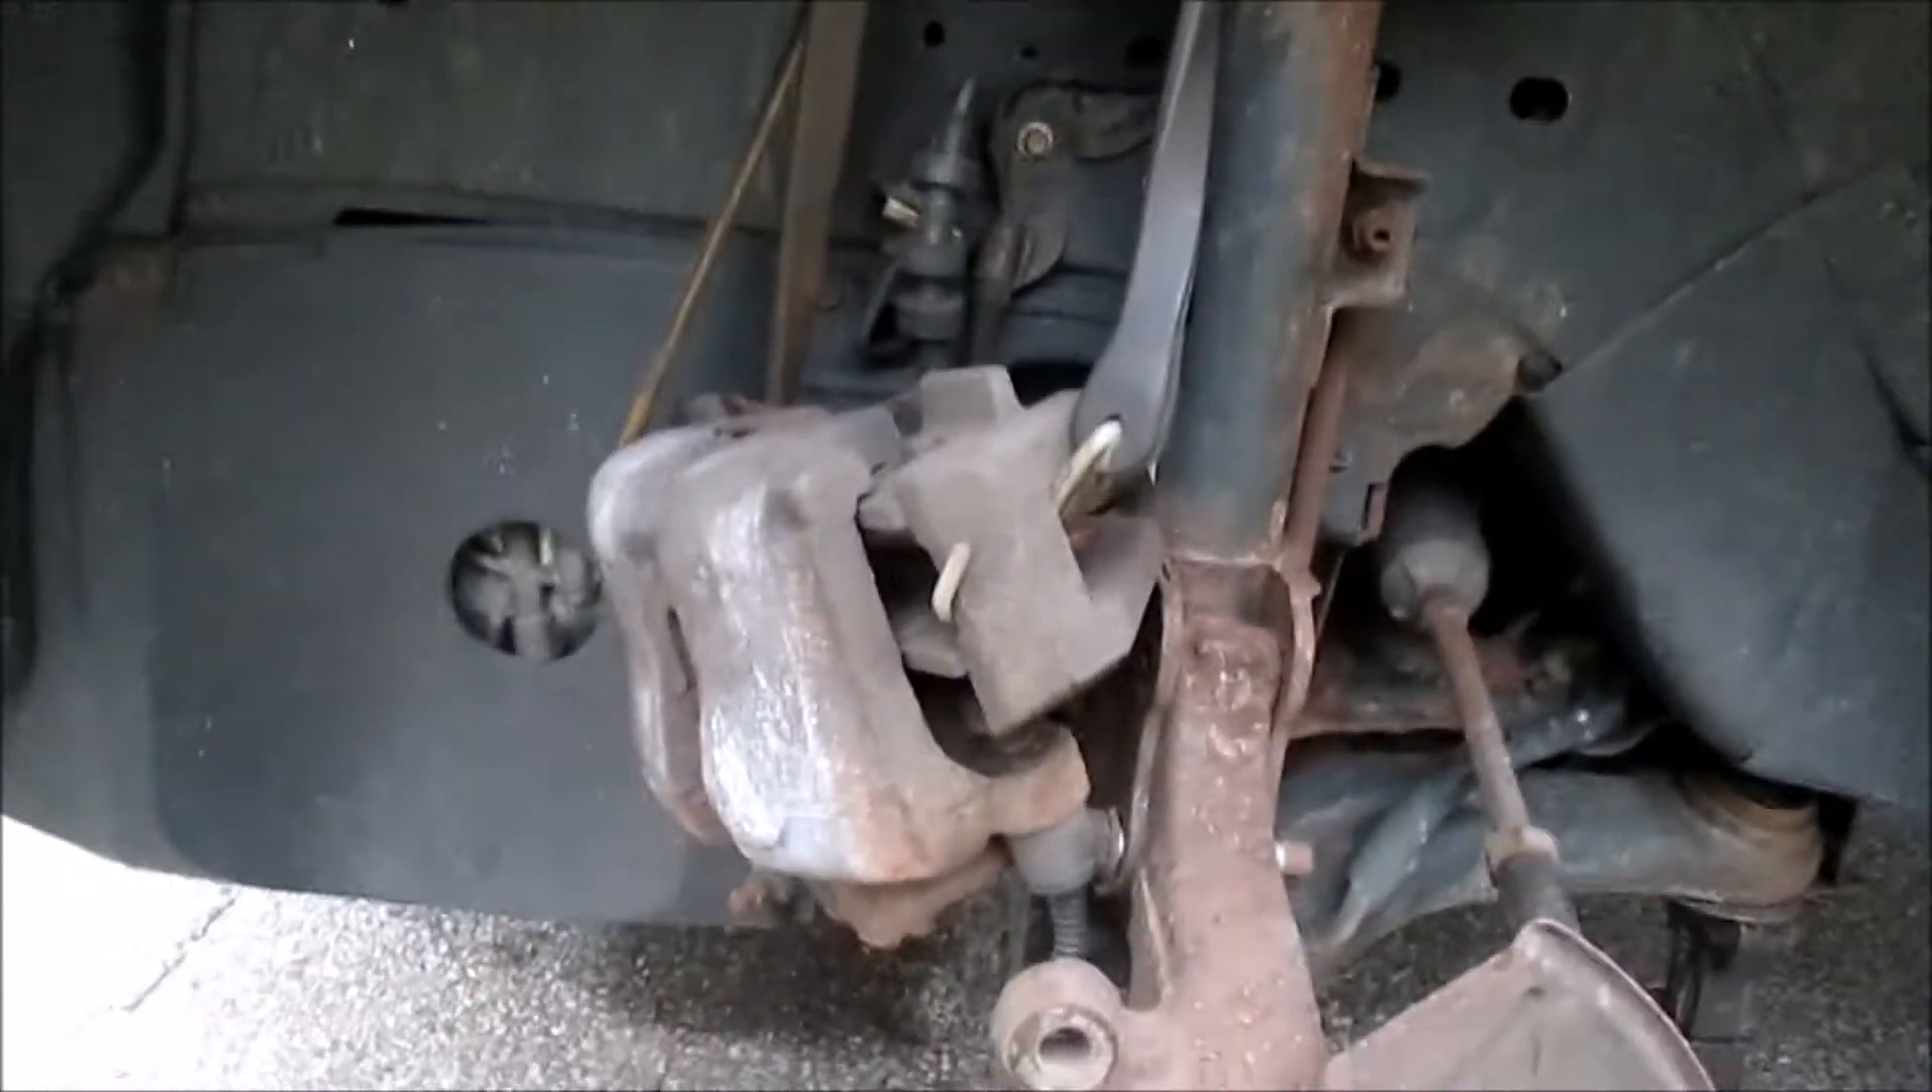As you can see, we've got our wheel and tire off.